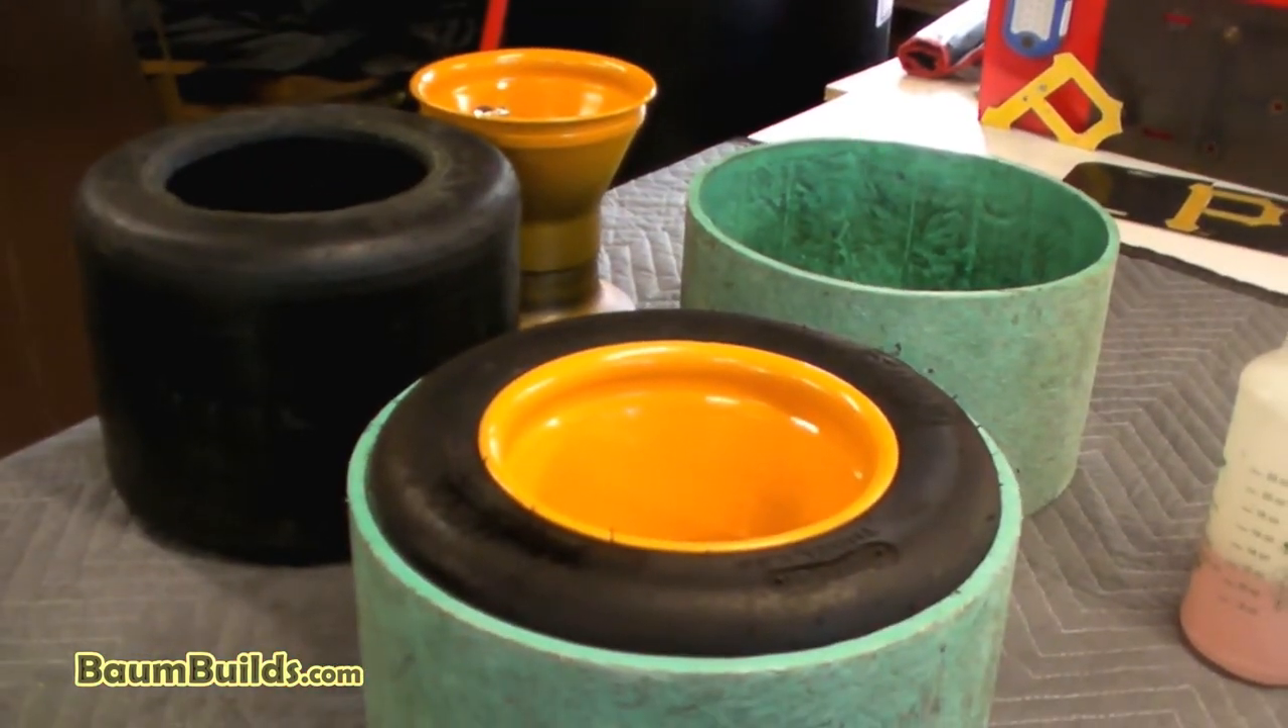So off camera we went ahead and assembled assembled one of the two rear wheel assemblies there's the second one there which I'll do for you on camera.